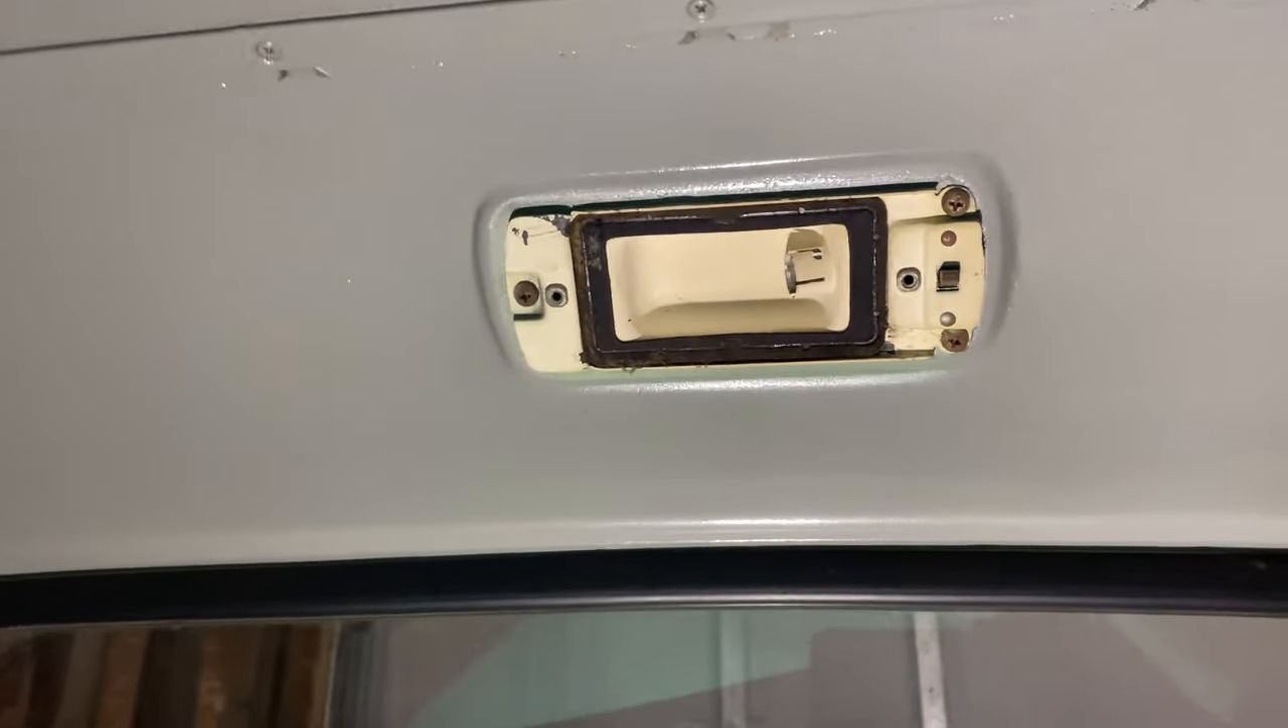Next thing for me is the dome bulb you can see i've already taken out via two screws.